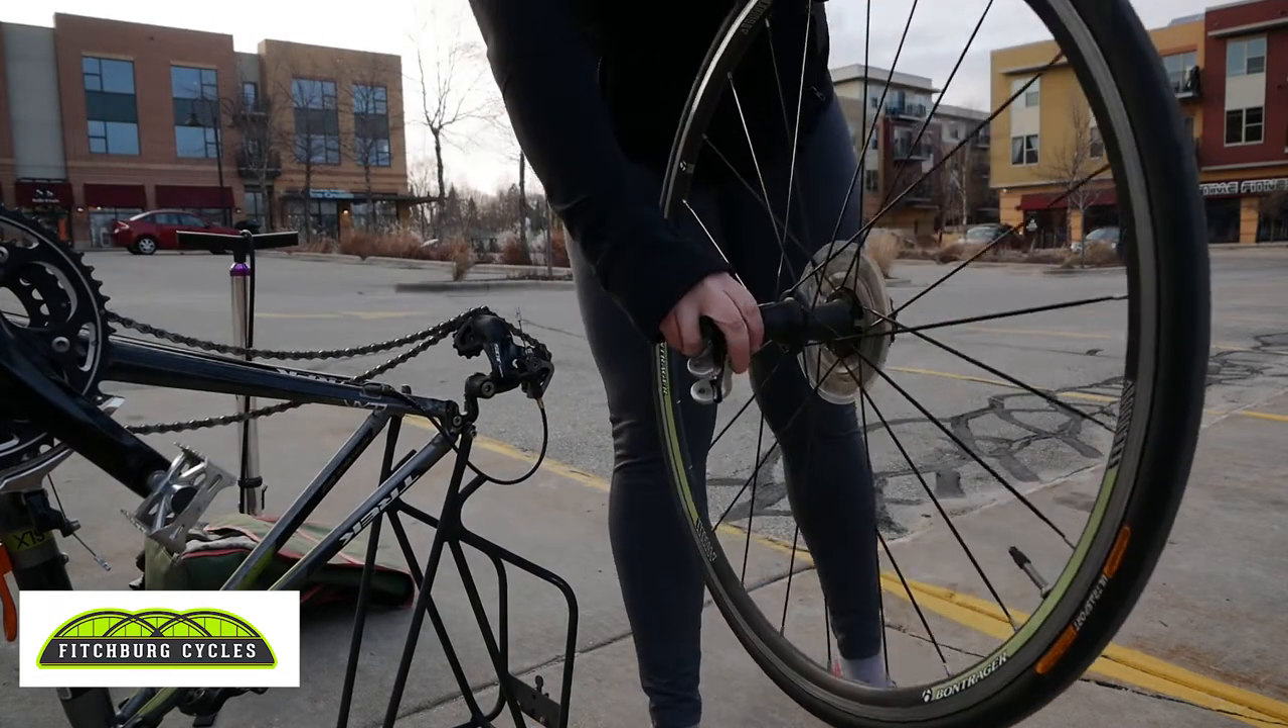So right now I have the wheel off and here's the rest of my skewer that I'm just going to take out for the moment and put it down in a safe place.